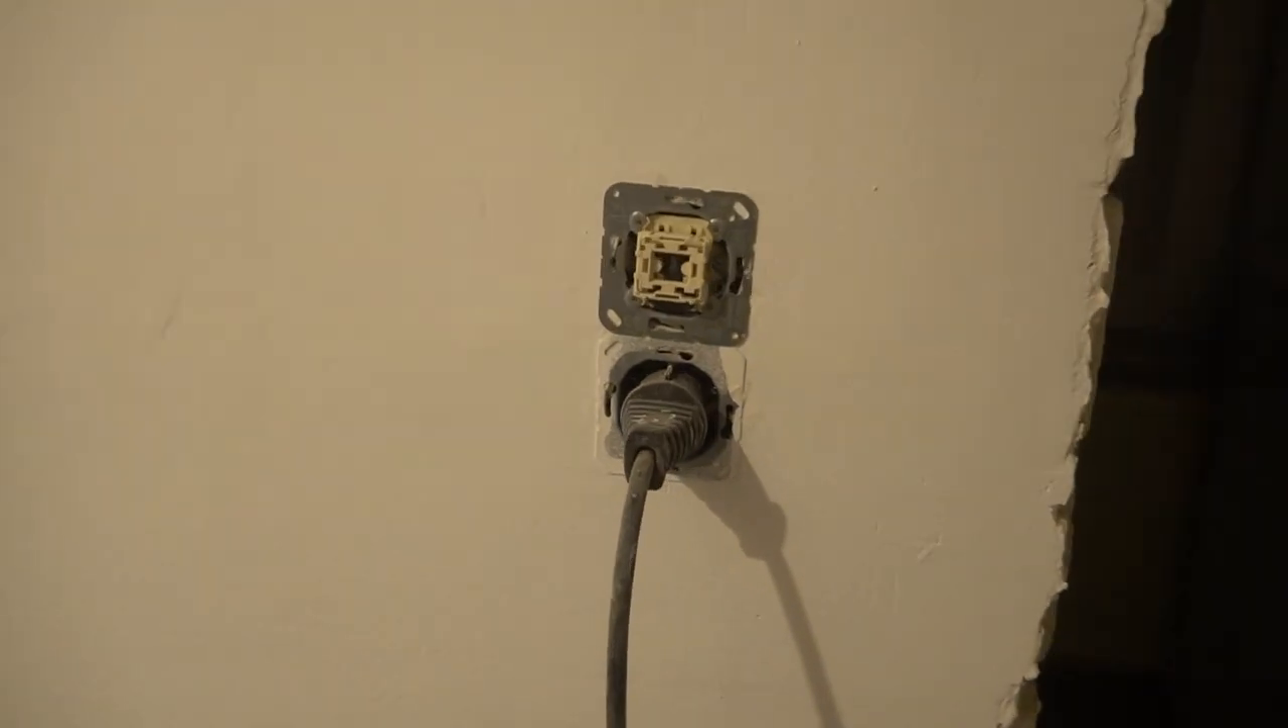Der kontrollschalter fürs badezimmer ist jetzt hier fehlt aber dementsprechend auch die abdeckung.